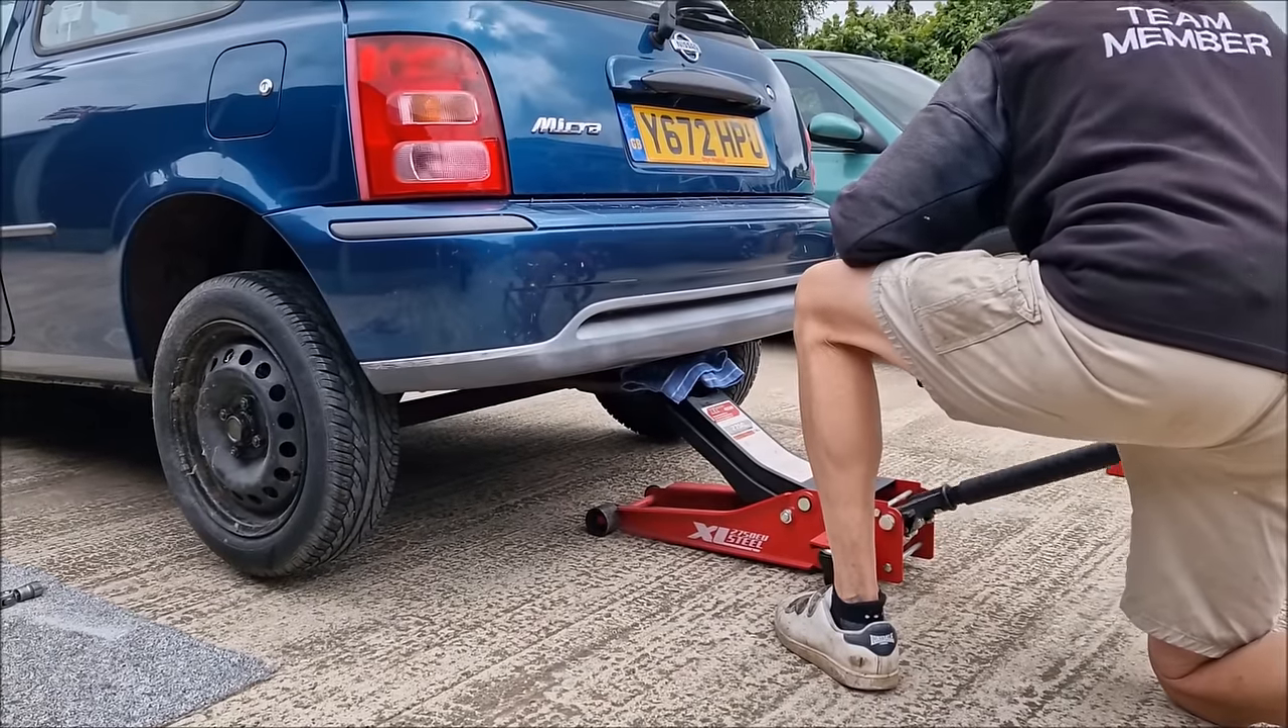With those wheel trims off, it doesn't half make the wheels look small.